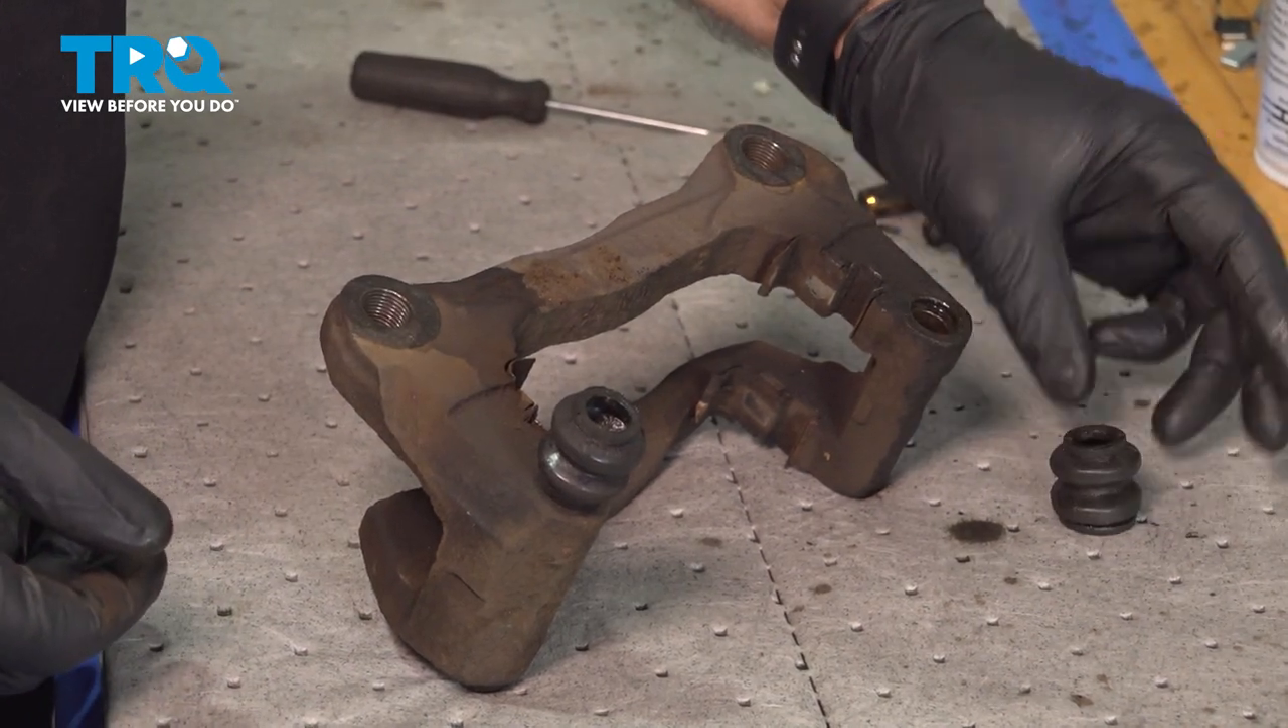So first thing we're going to do, actually first thing you're going to notice is one of the boots is out.